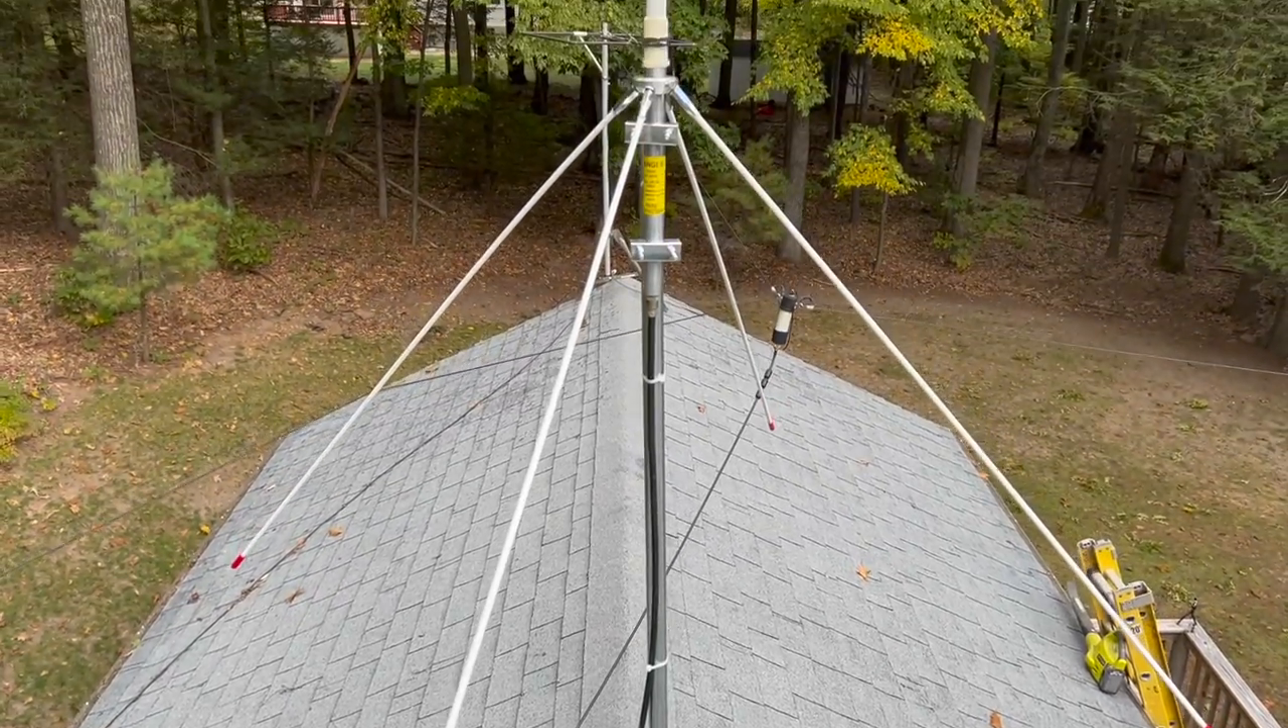Four radials attached. And there's the antenna.